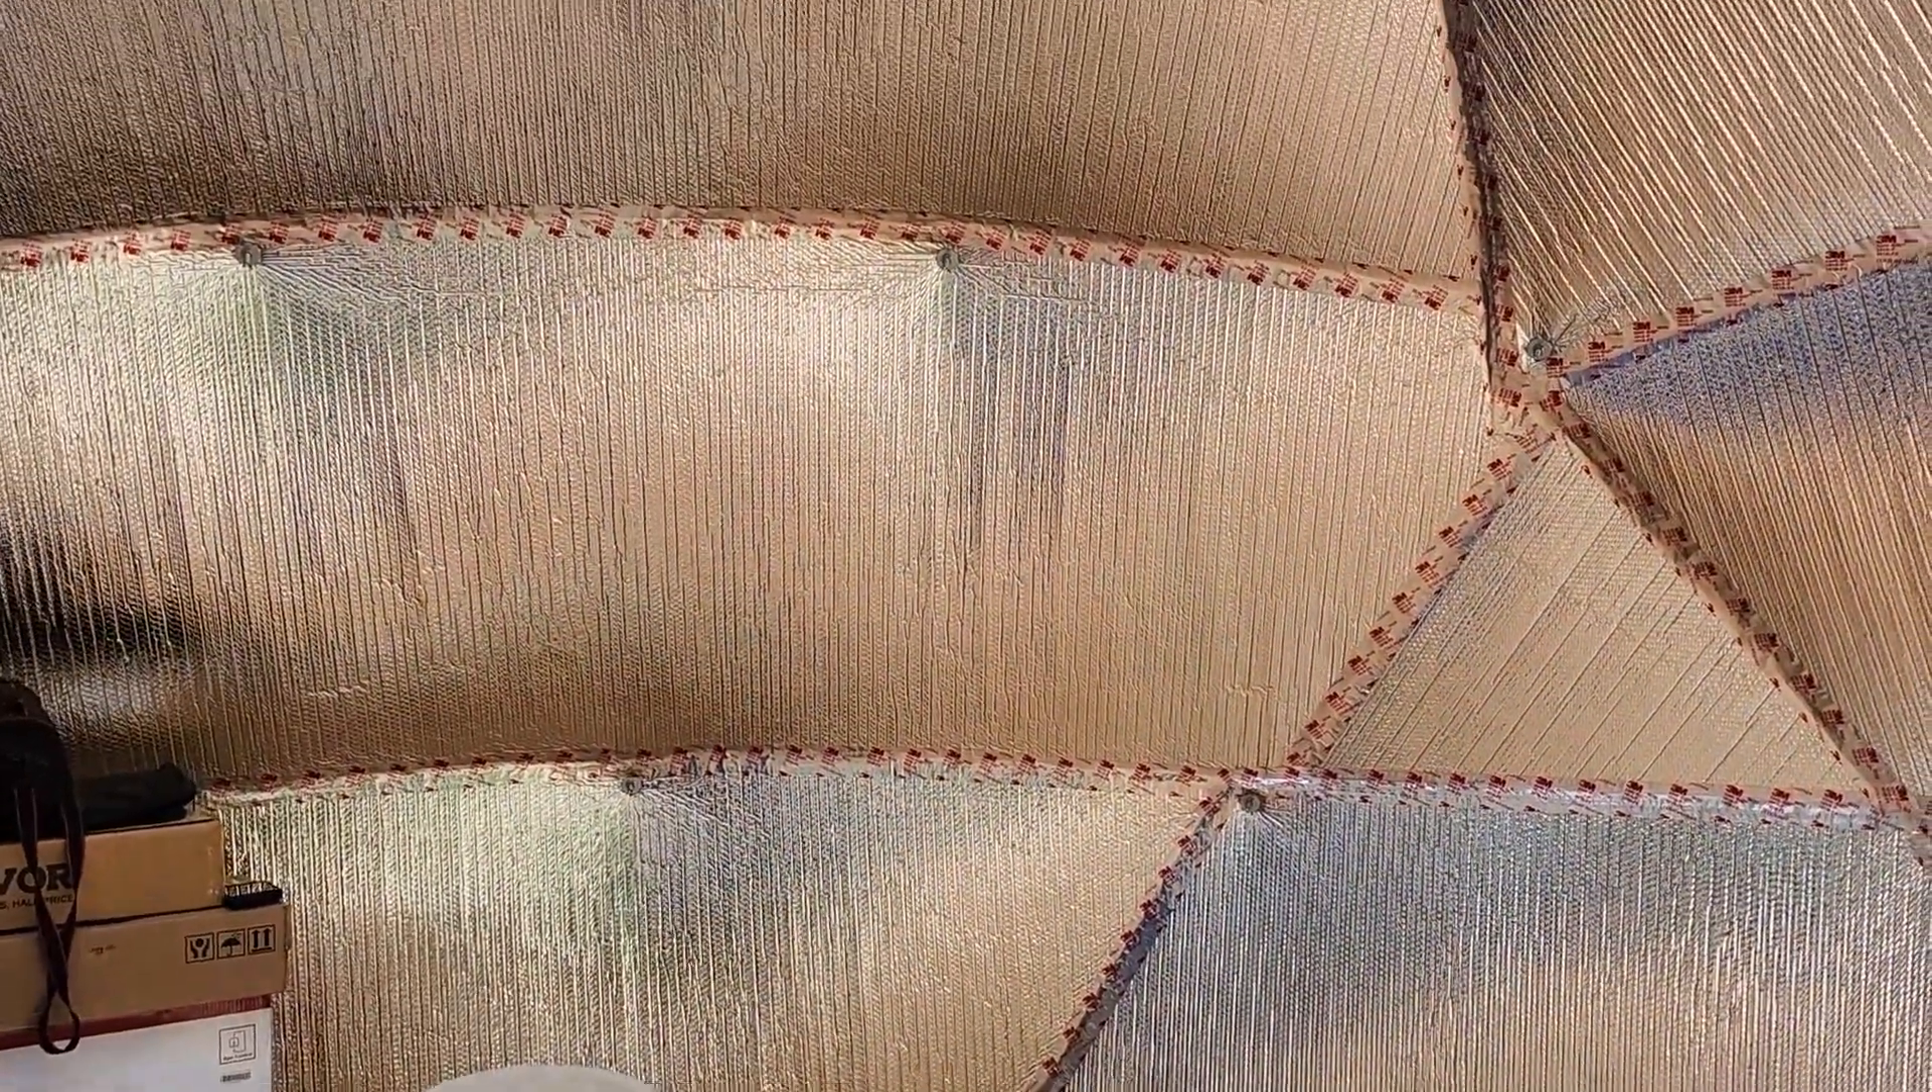We are done putting the reflectix around the entire dome and we have everything taped up now.